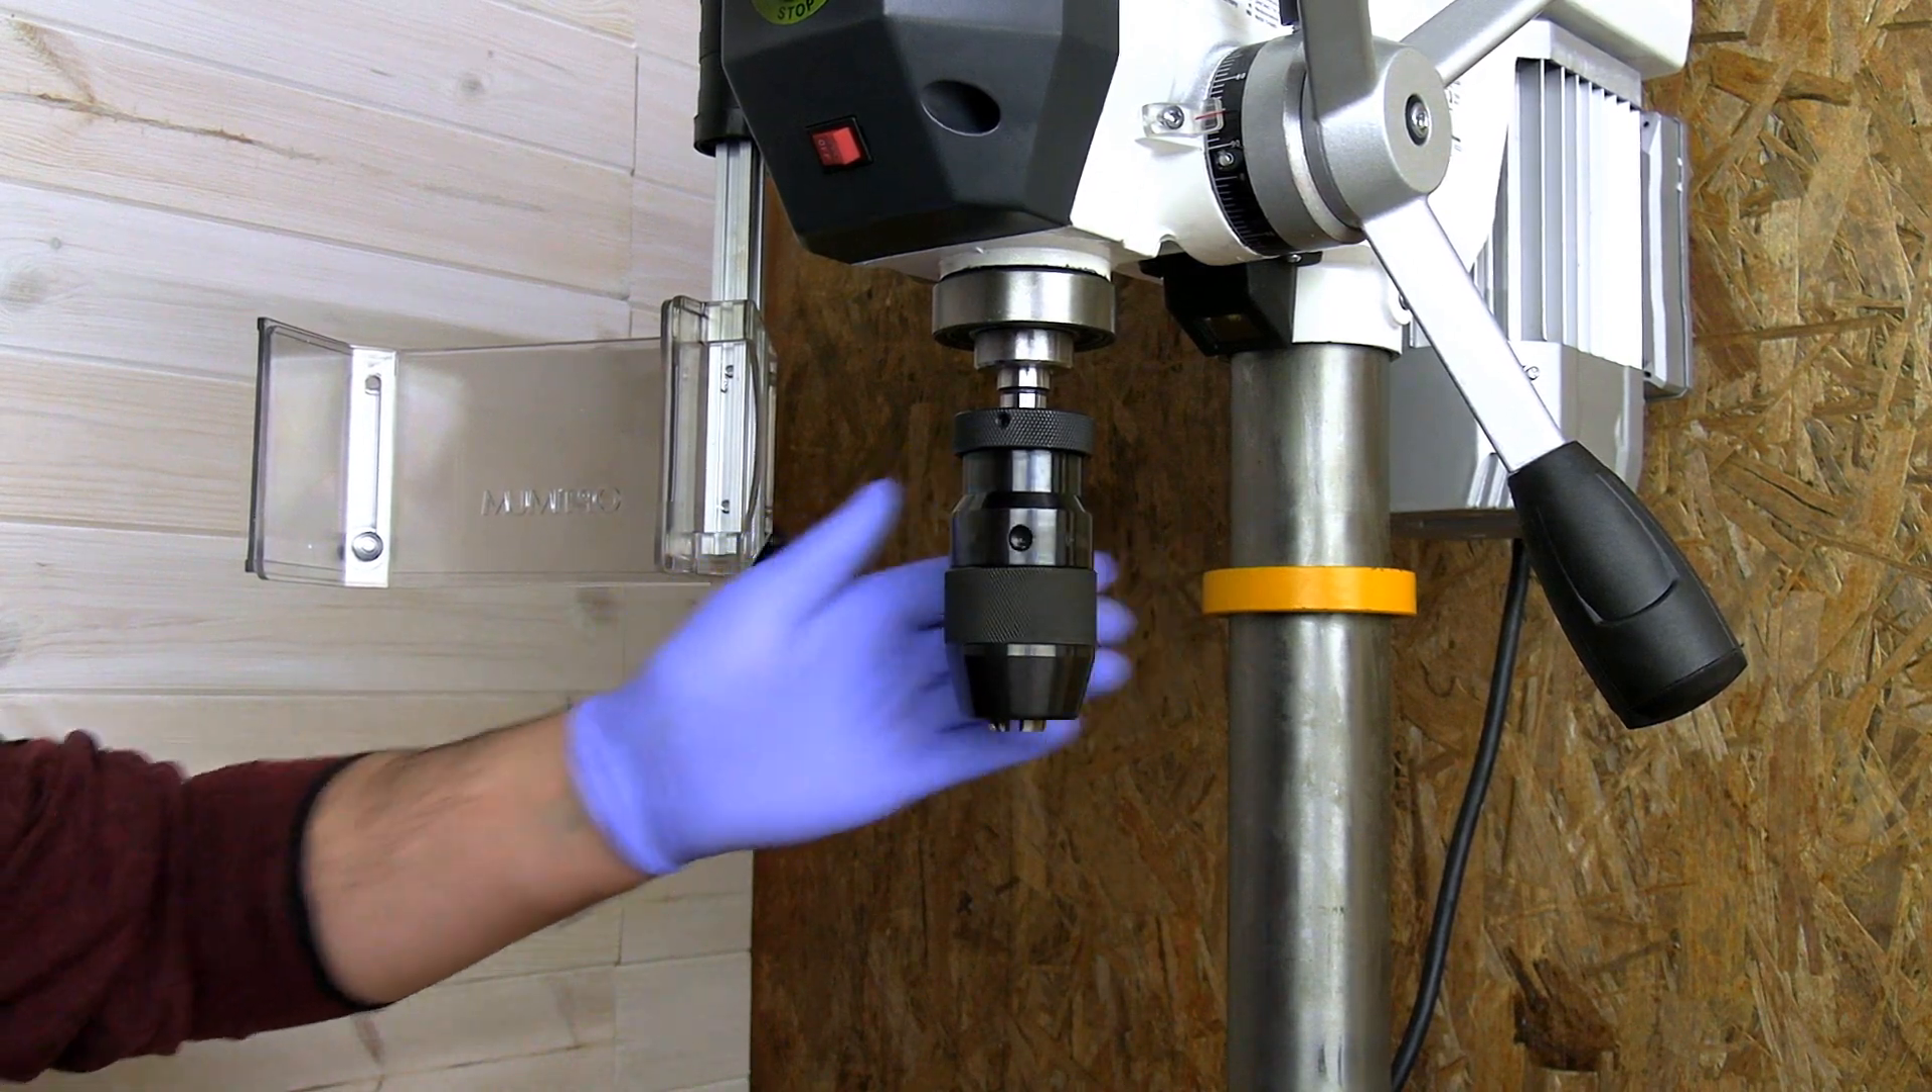And the chuck of this super drill press is installed and ready to work.